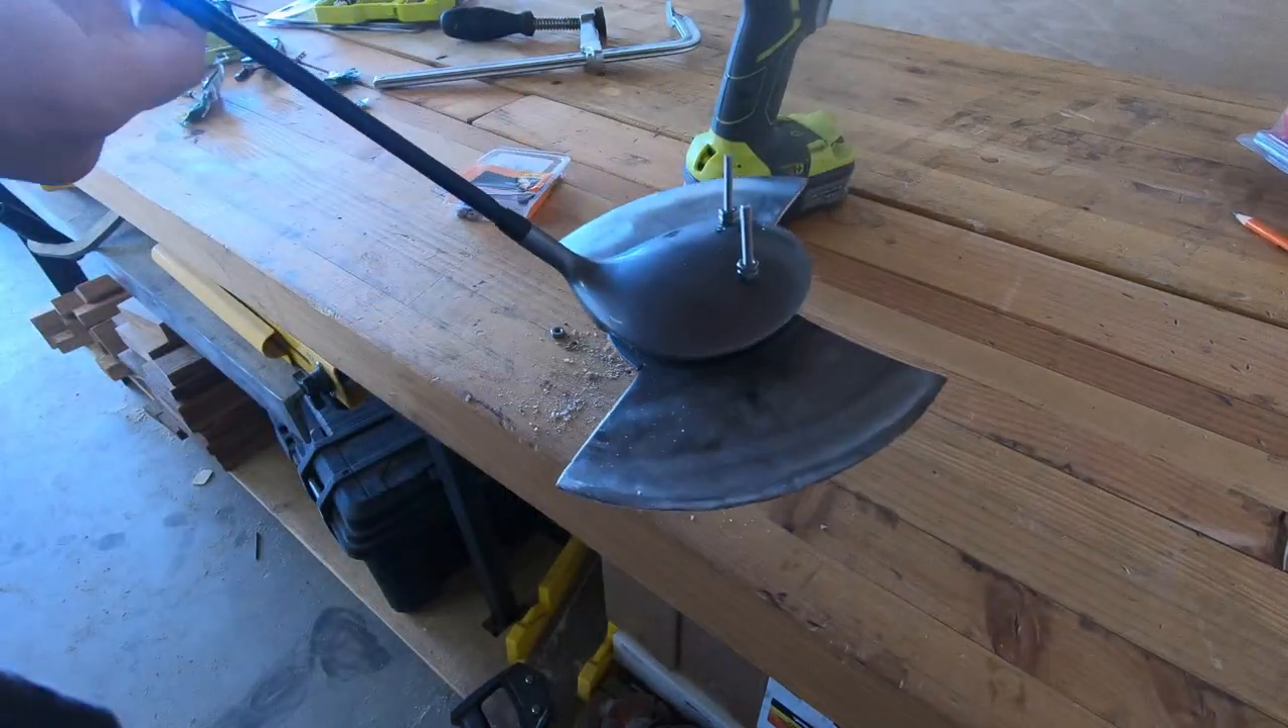I put a couple of bolts through and screwed on some nuts and it looks like an elephant.